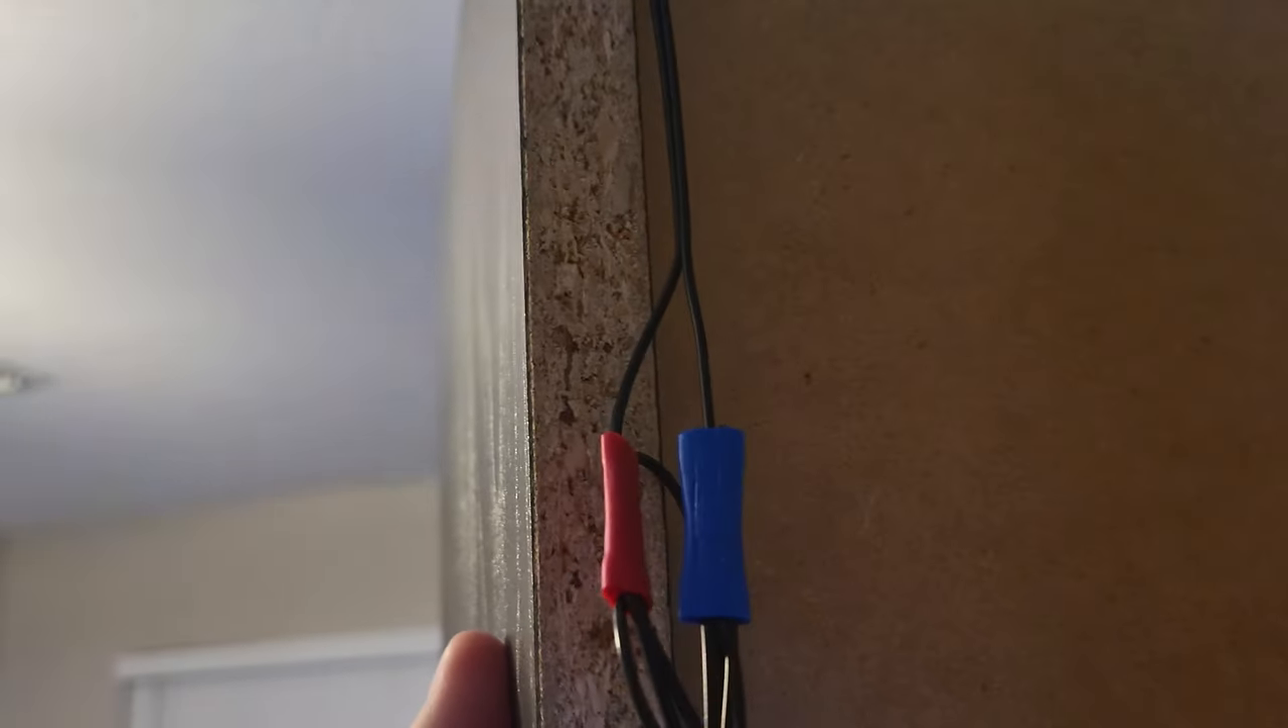I'm using the red for the red wire and the blue for the ground and I have everything into these crimping connectors.